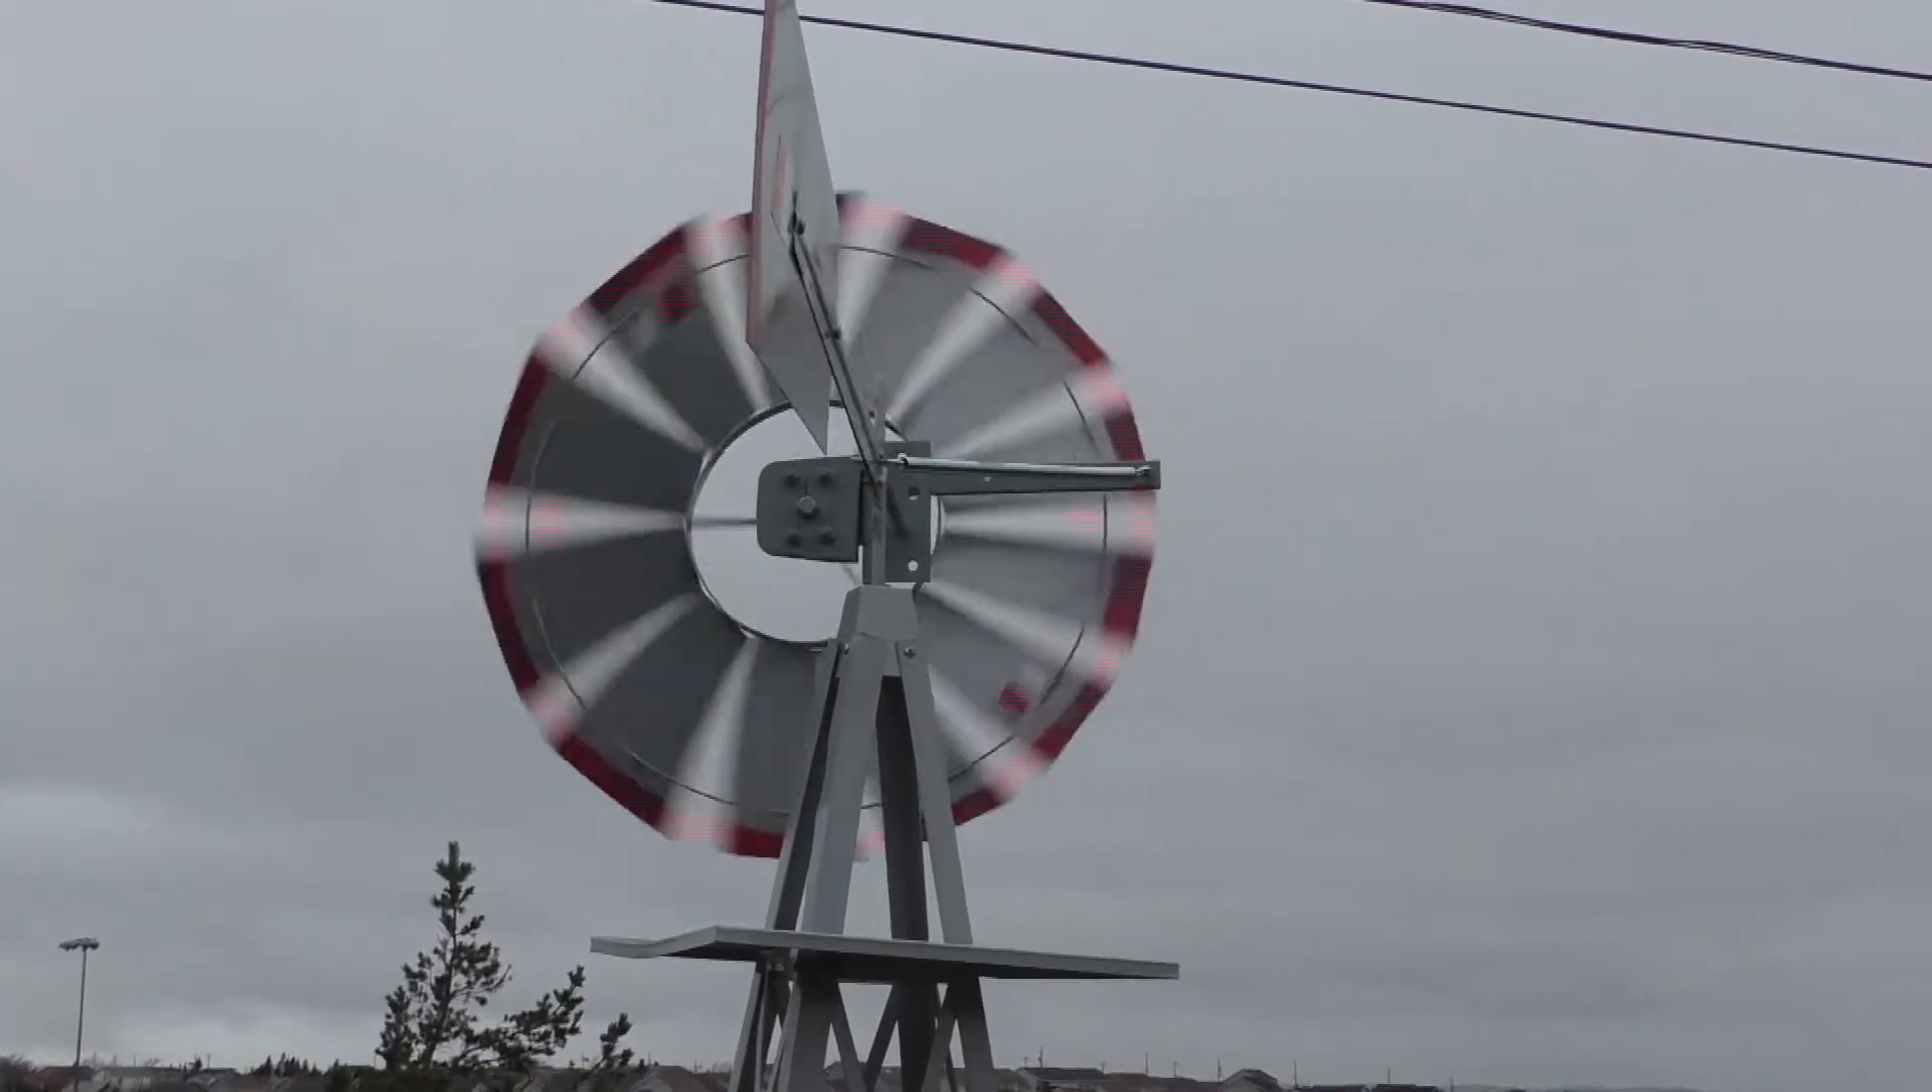So the windmill is installed now and I have a fair little breeze but not enough yet to cause the furling.